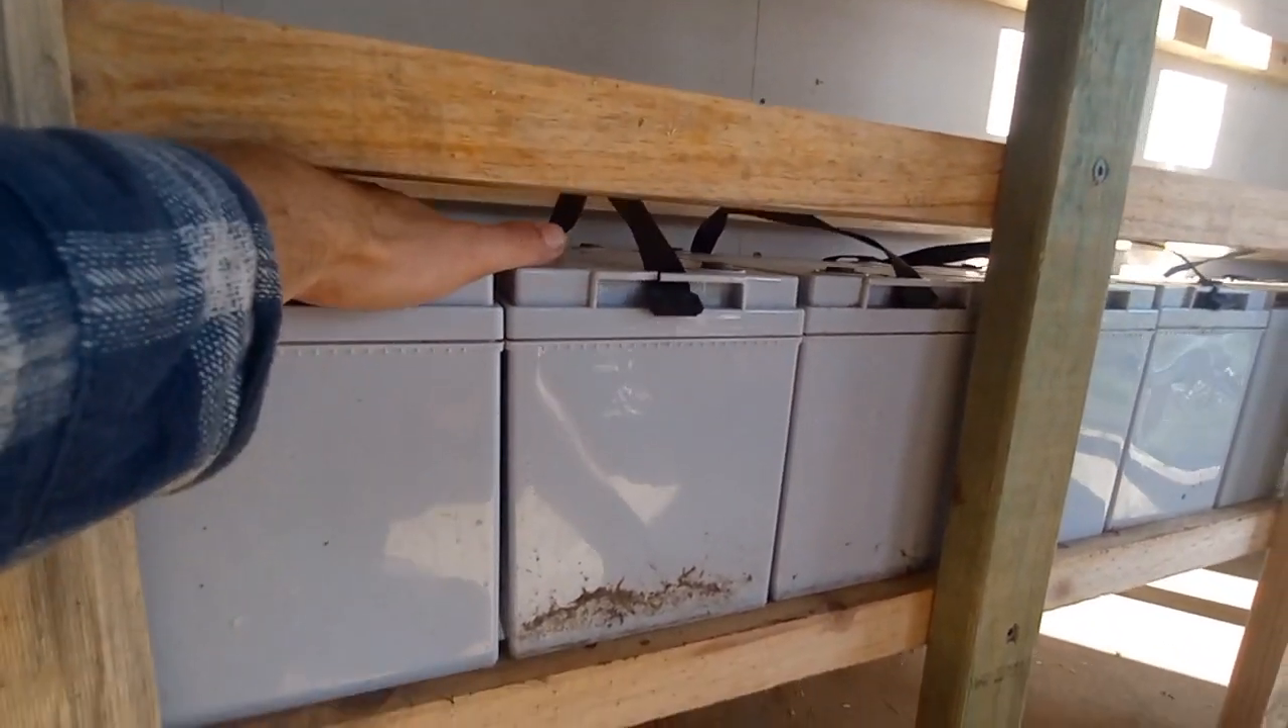I really put the these rails too close to the top of the batteries.